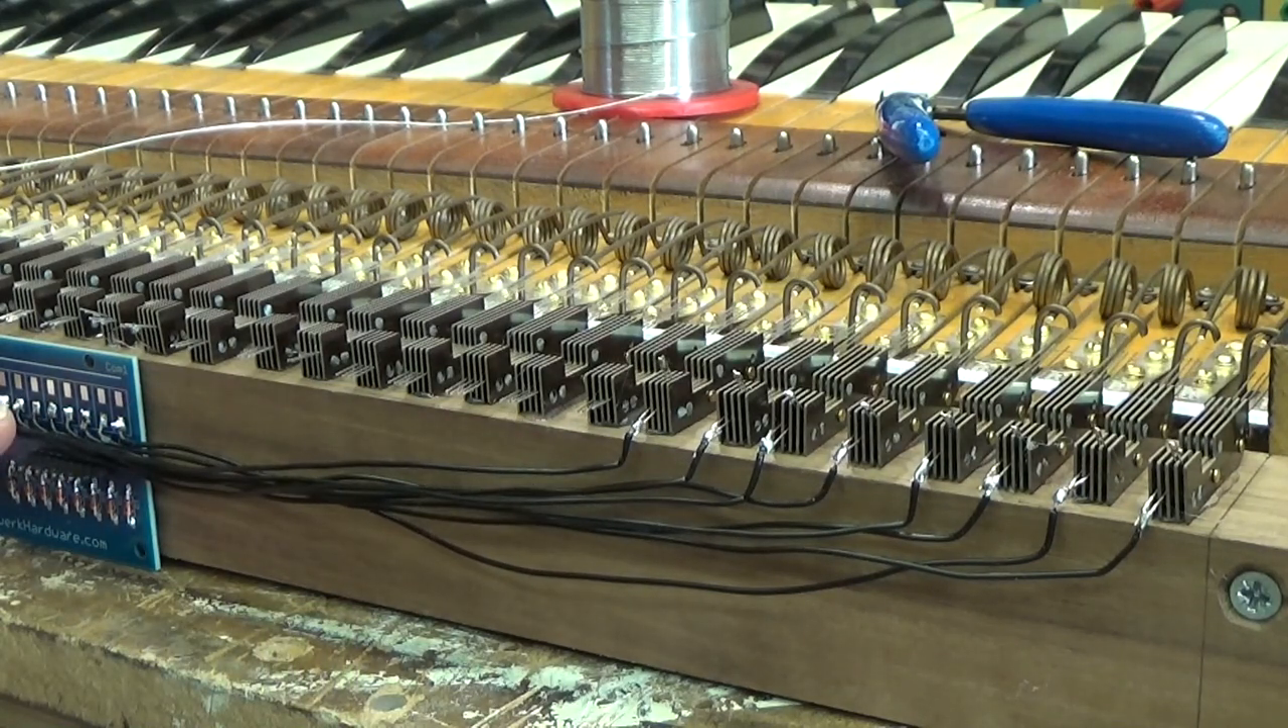I've connected the first eight key switches to the circuit board here, as you can see.